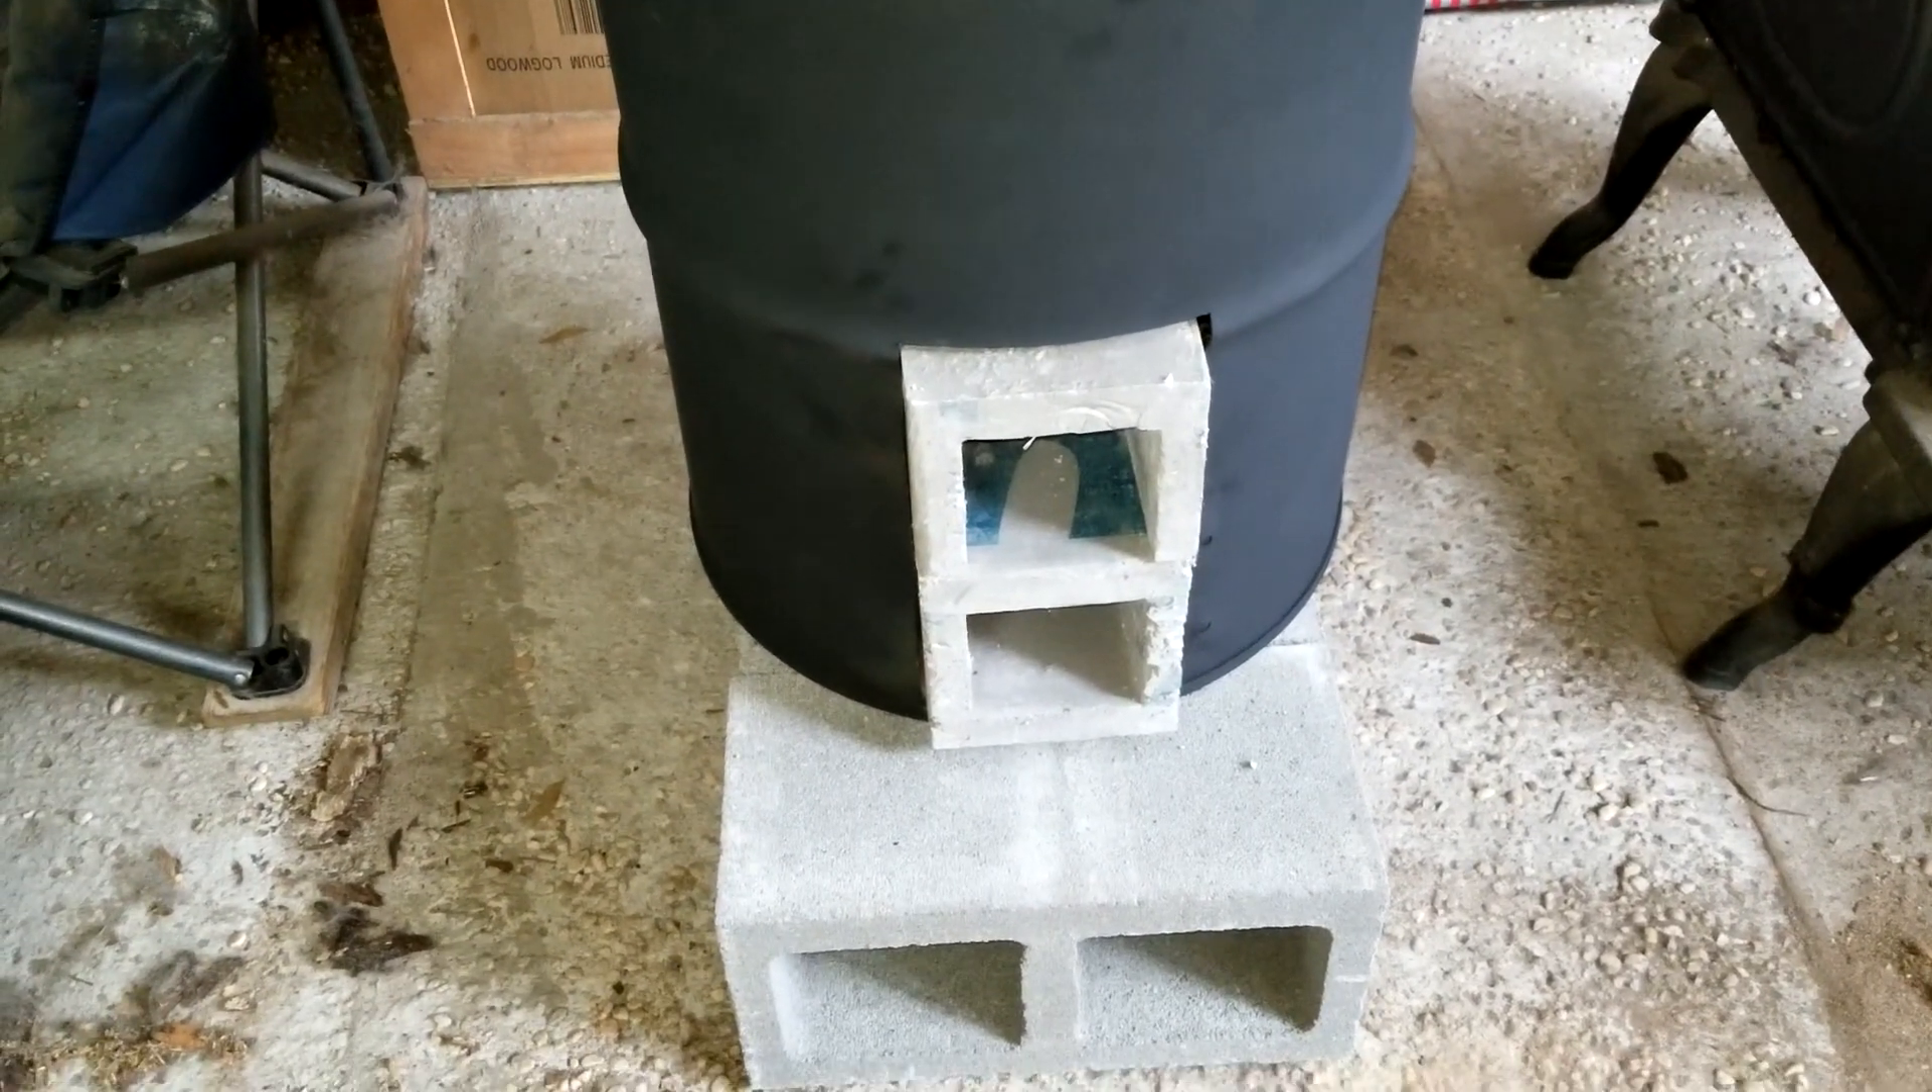I have got my masonry unit installed. Got it mortared together.